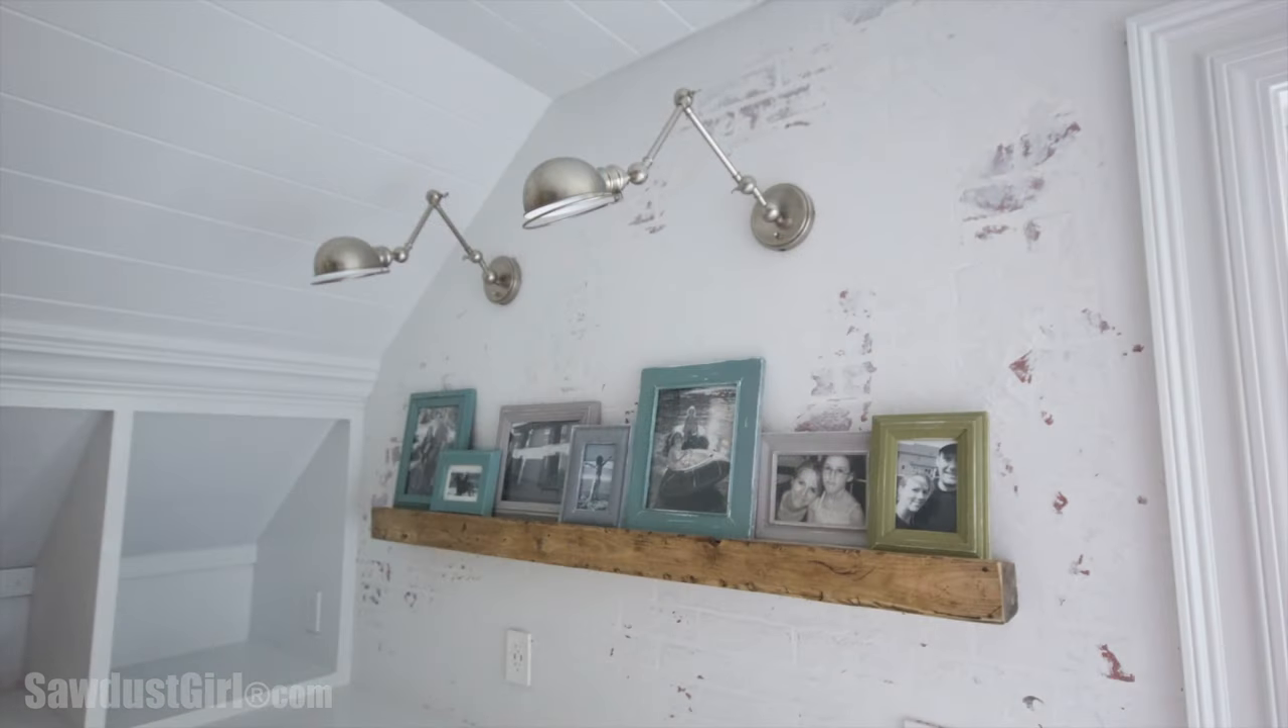With my picture ledge and photos in place and my lights installed, this wall is complete, and I really like how the faux brick wall looks behind all of that now that it's just a backdrop.